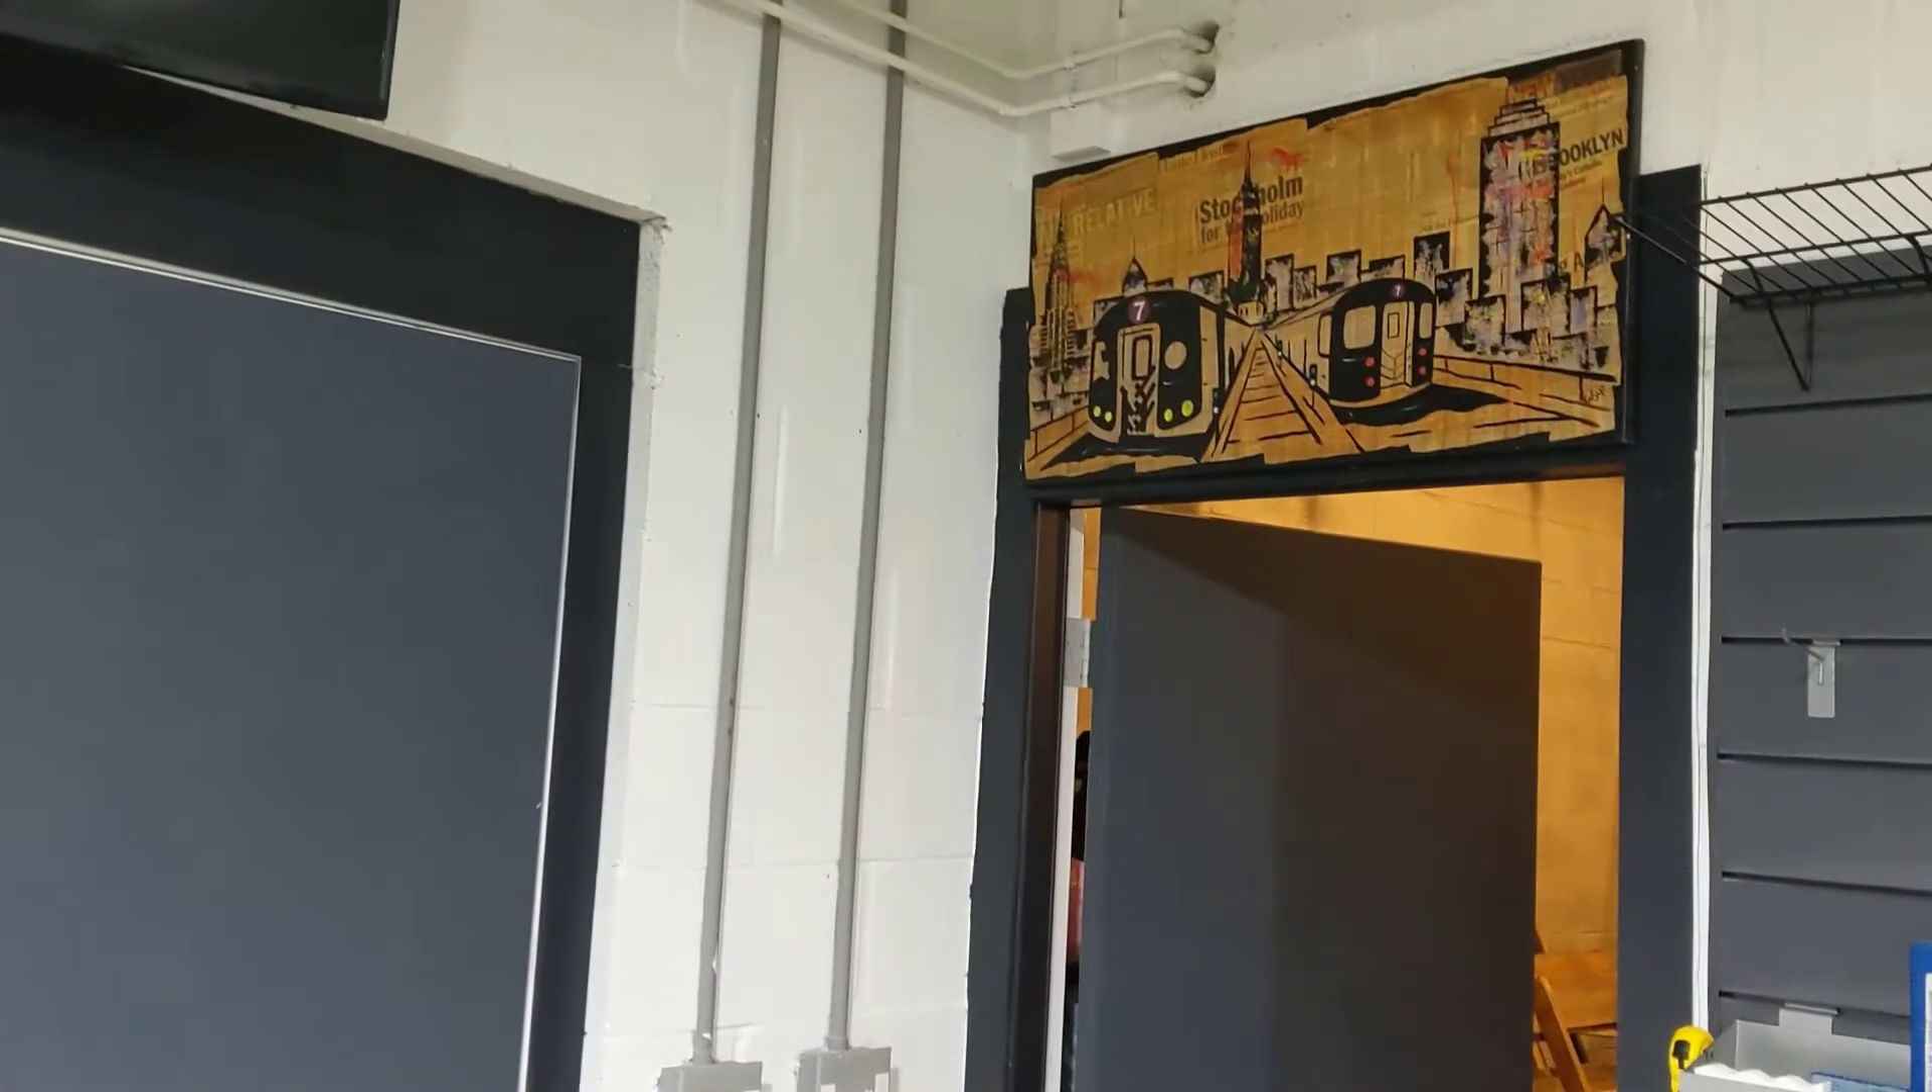So, now that I got the door all painted and set up, put up a little artwork that I had from my previous apartment.